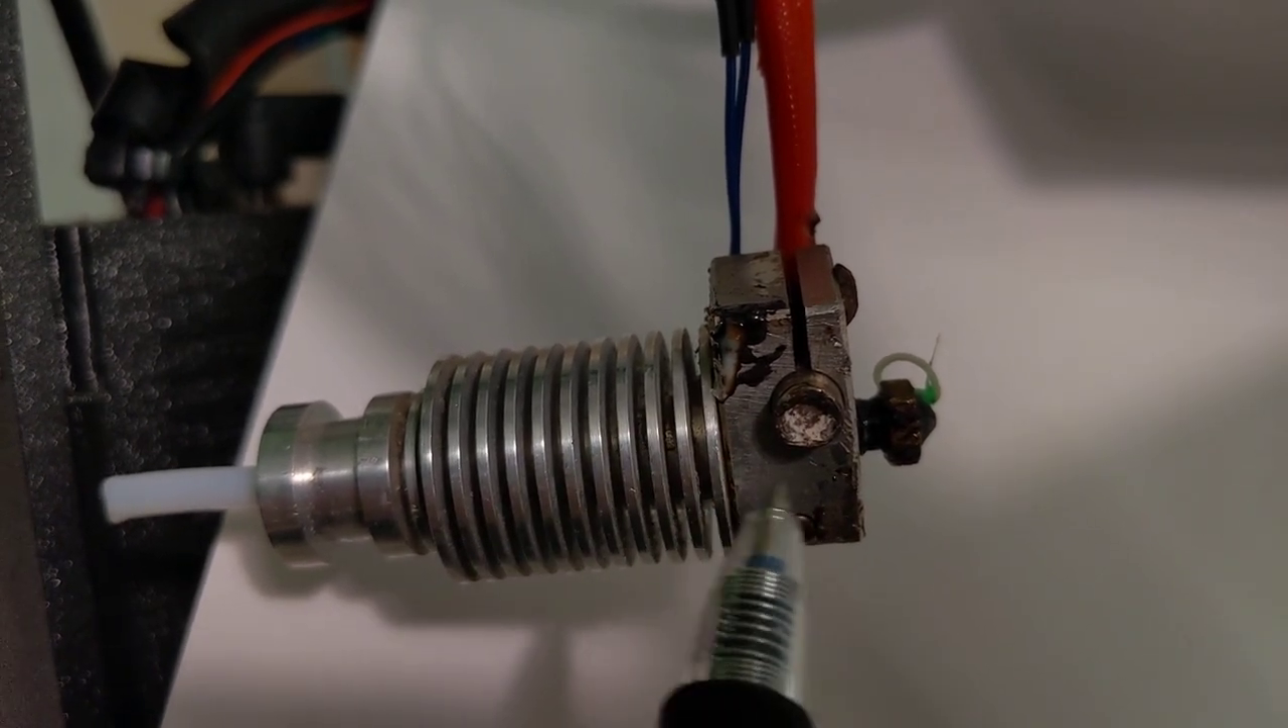So this gap right here should be on this side of this aluminum block right here, this heater block. So what's happening is this heater block is right up against this.